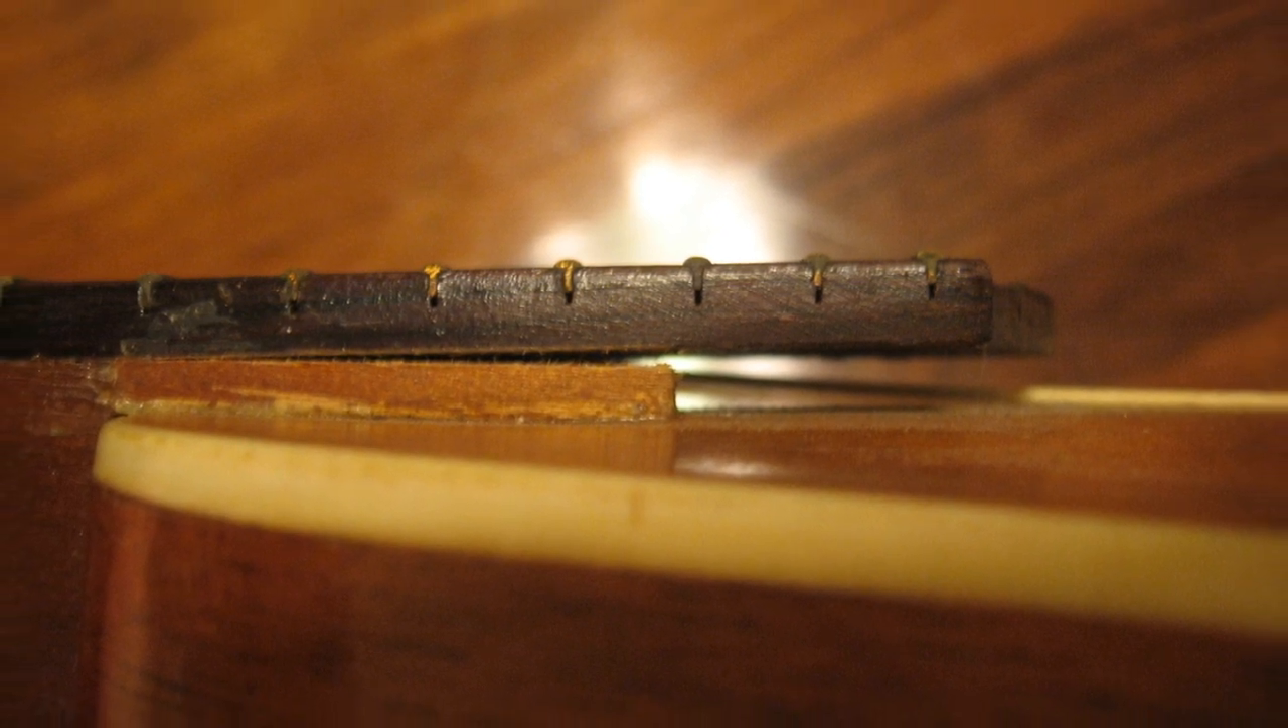The fretboard was curling up at the body and detaching from the neck.